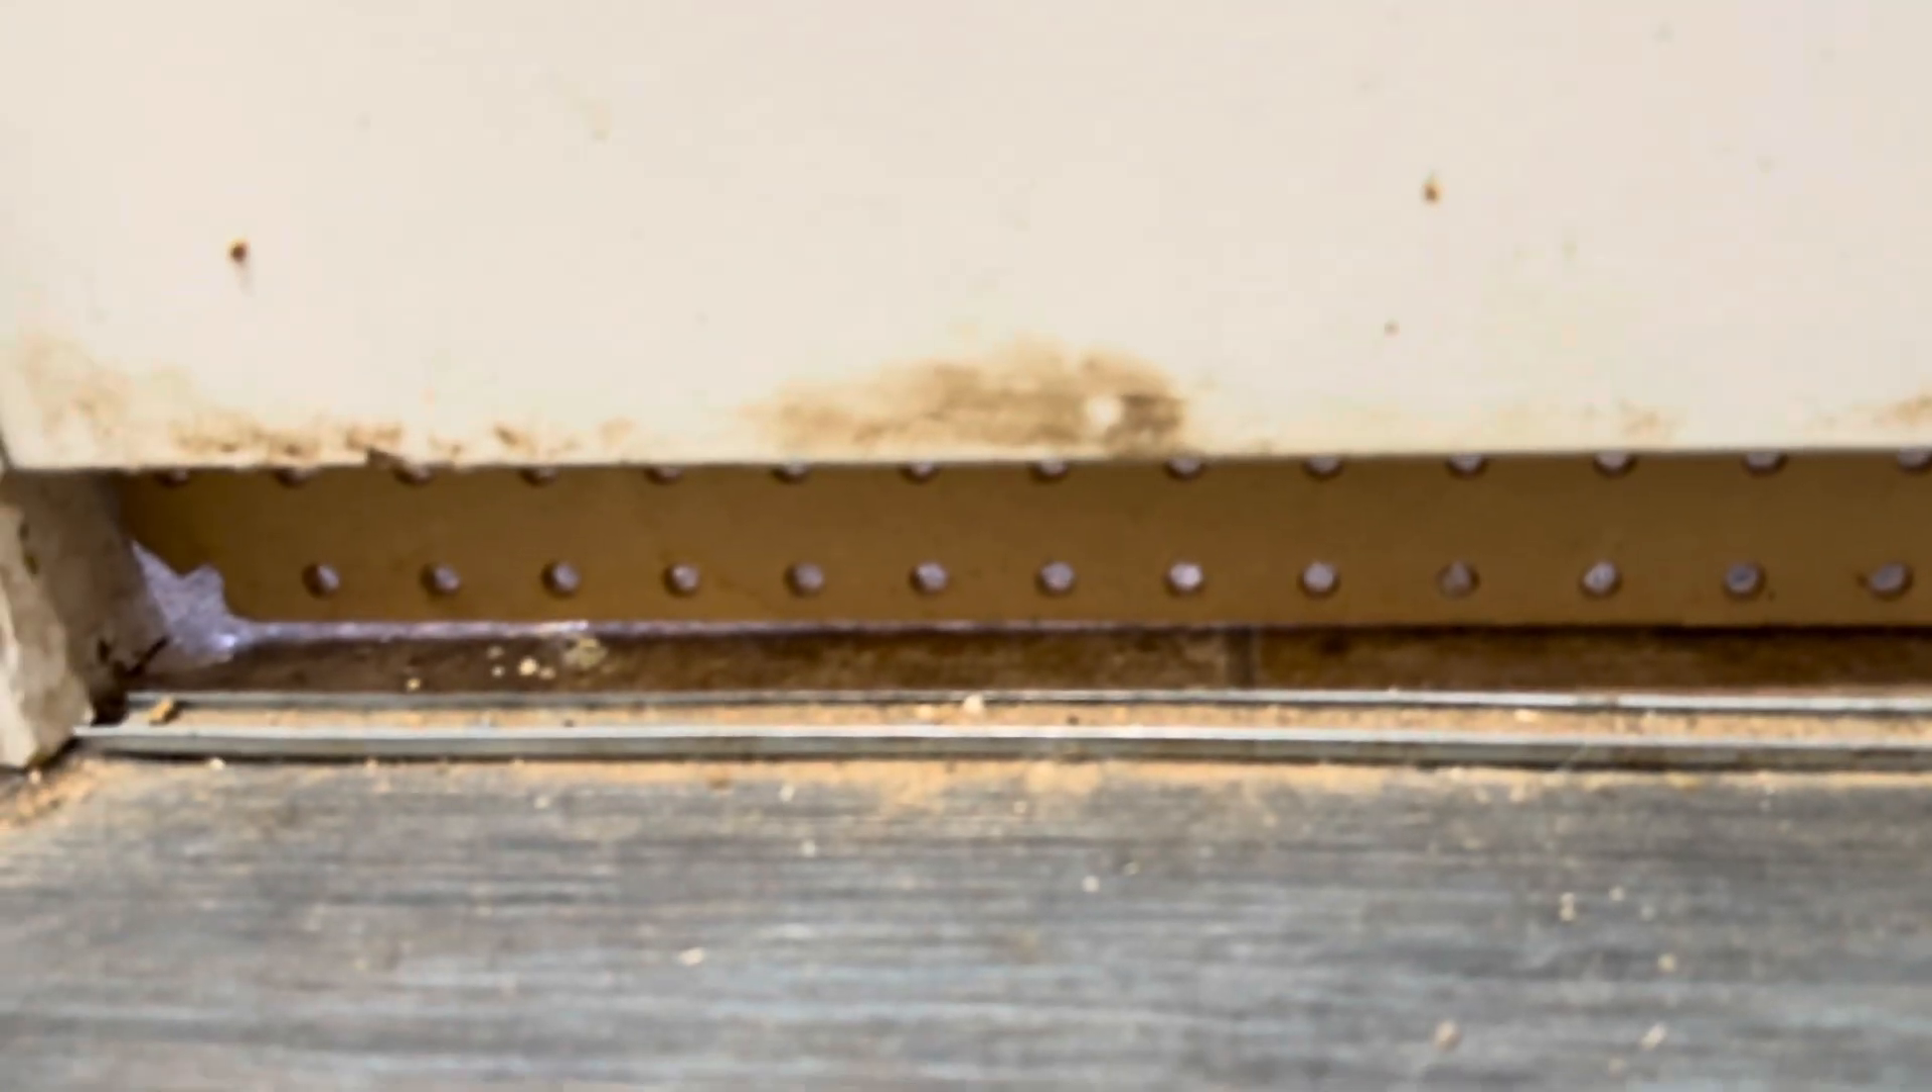So this is a really wide space between the bottom of the door and the floor like three four fingers worth of space.